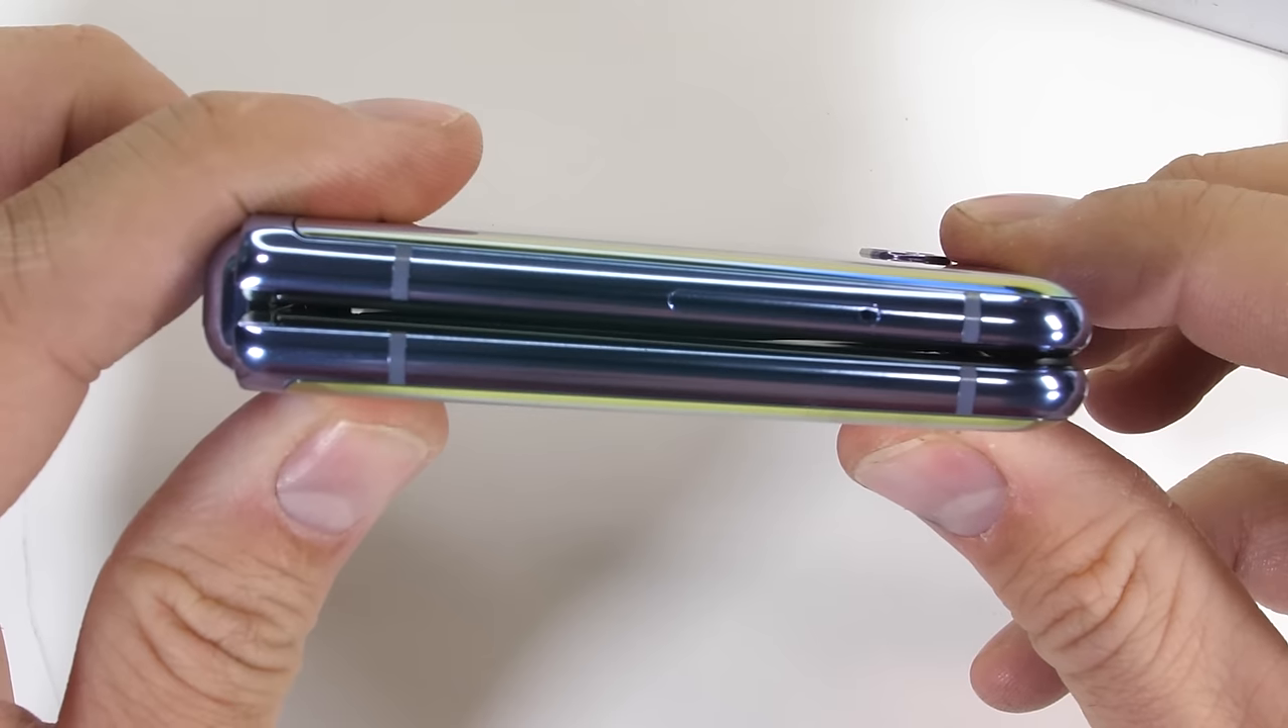There is a bit of a gap between the two halves of the phone when it's closed.